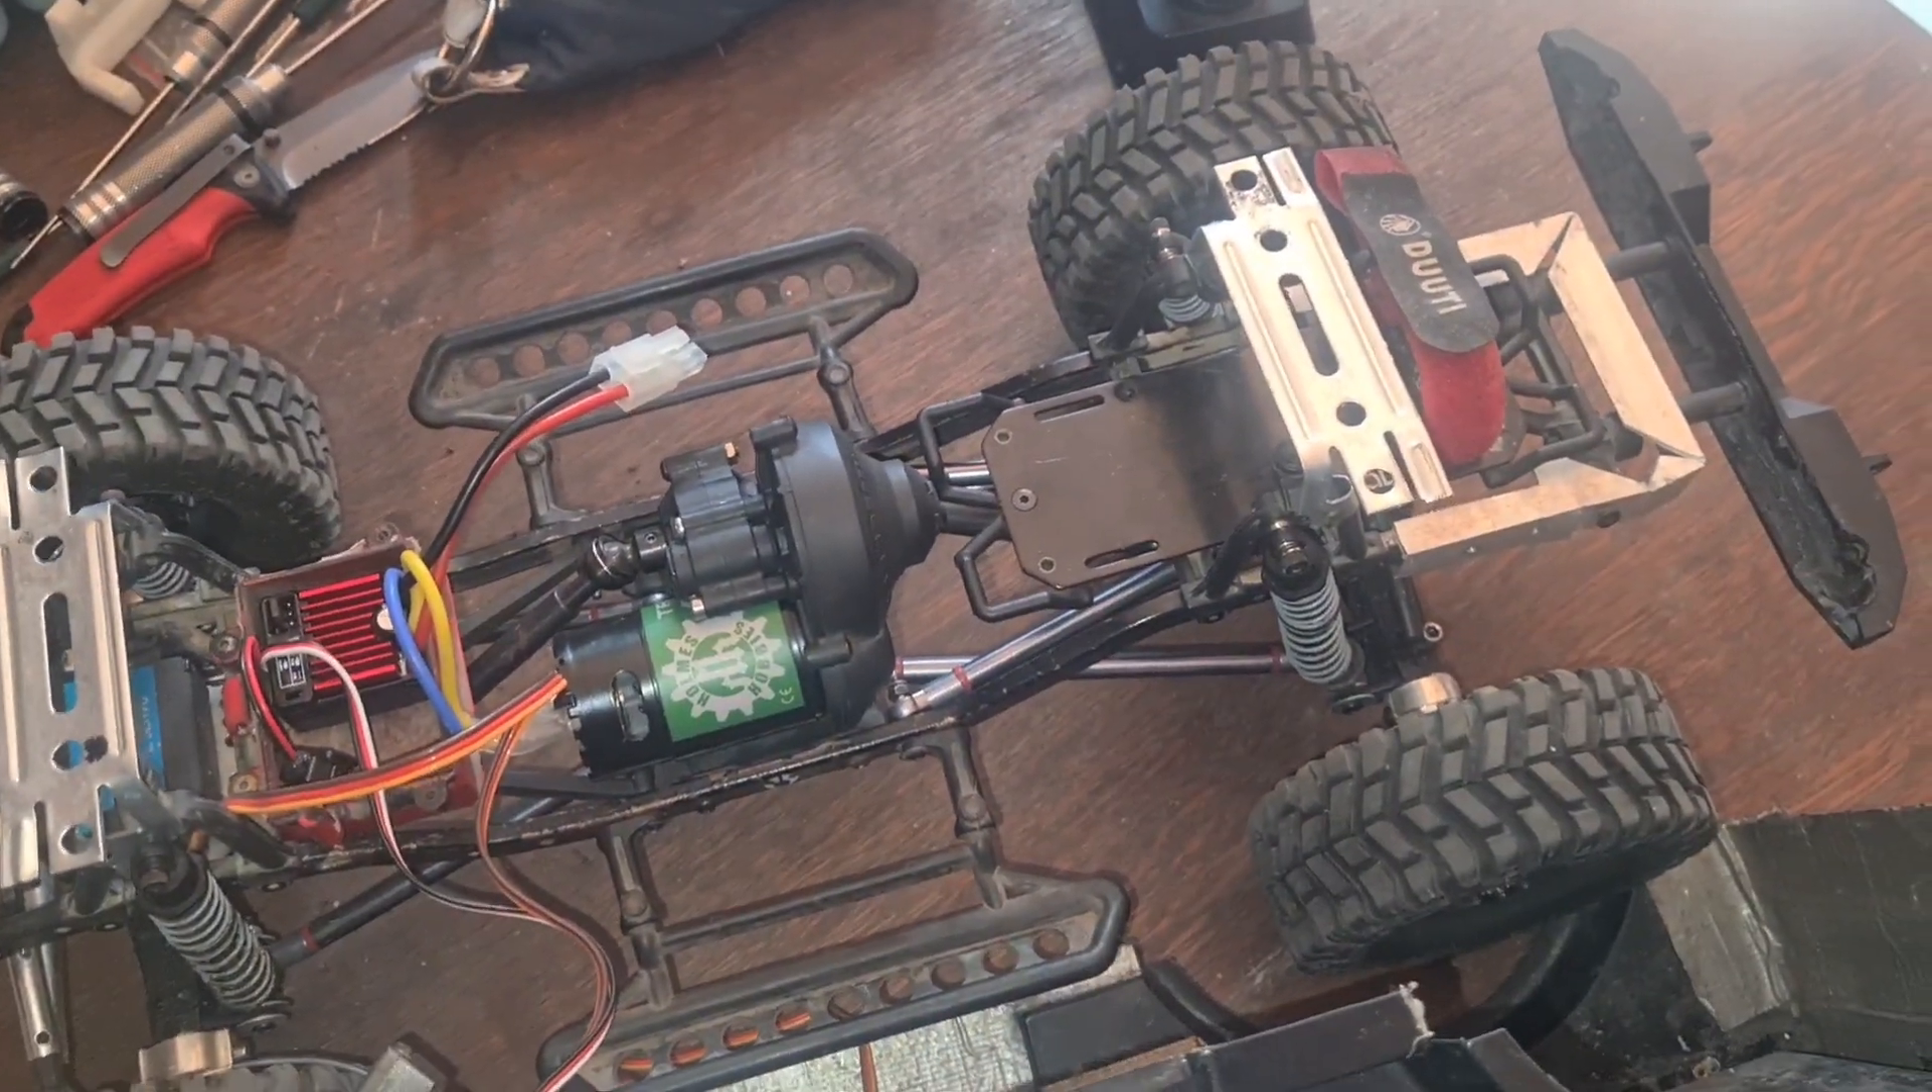Так ну все коробка с мотором на месте шасси собрано все.